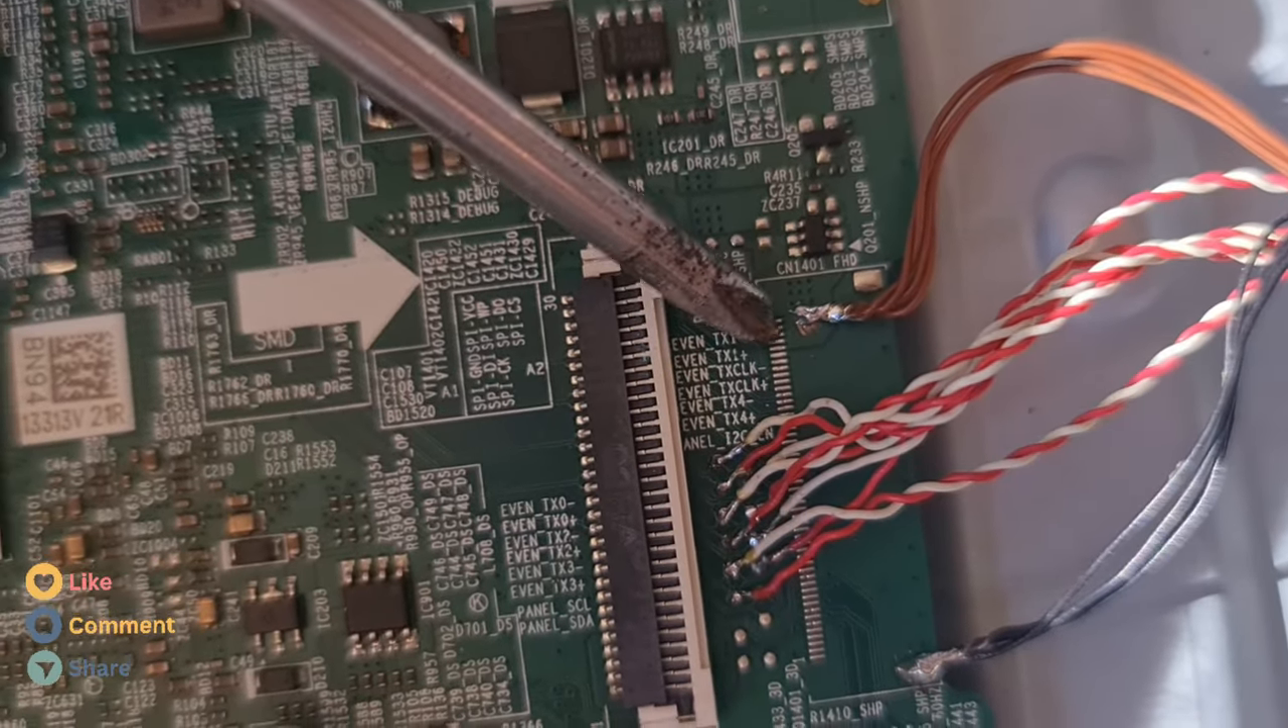Já tá feito aqui as instalações do sinal LVDS, olha aí, ó.